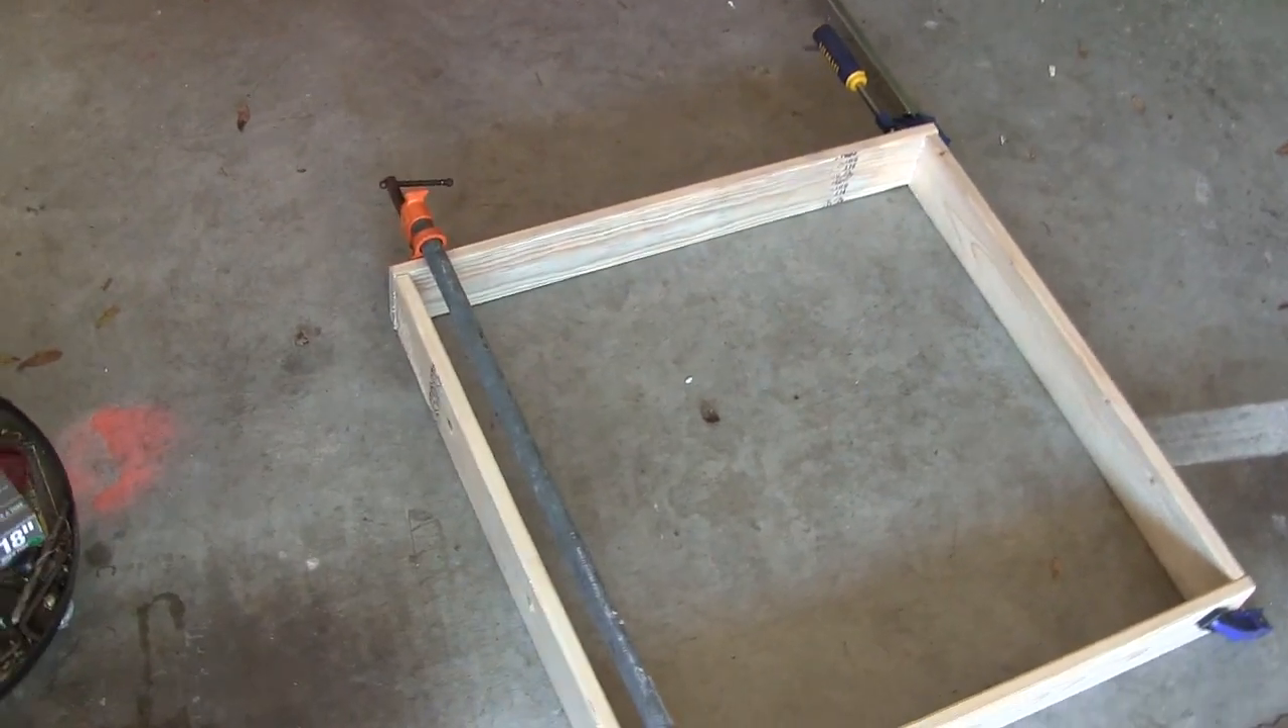Now I've got the bar clamps hooked up to the frame.